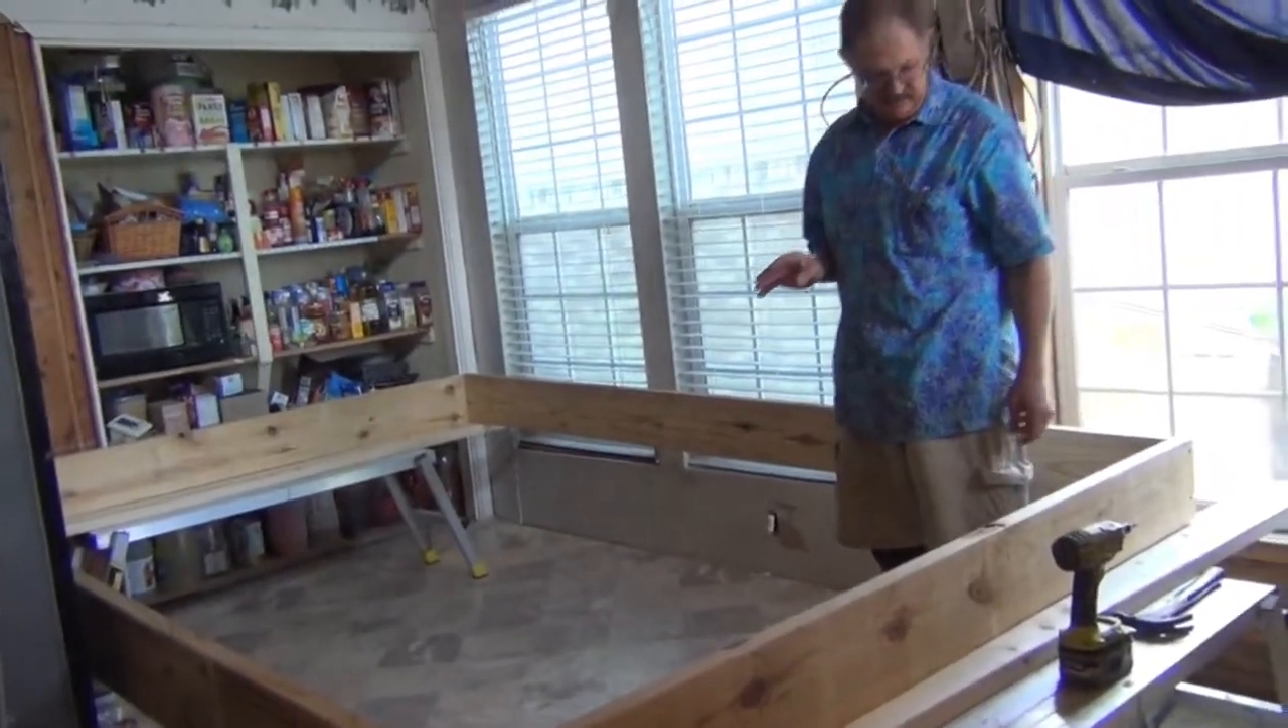Okay, we've got our box built now. This is our first tray.